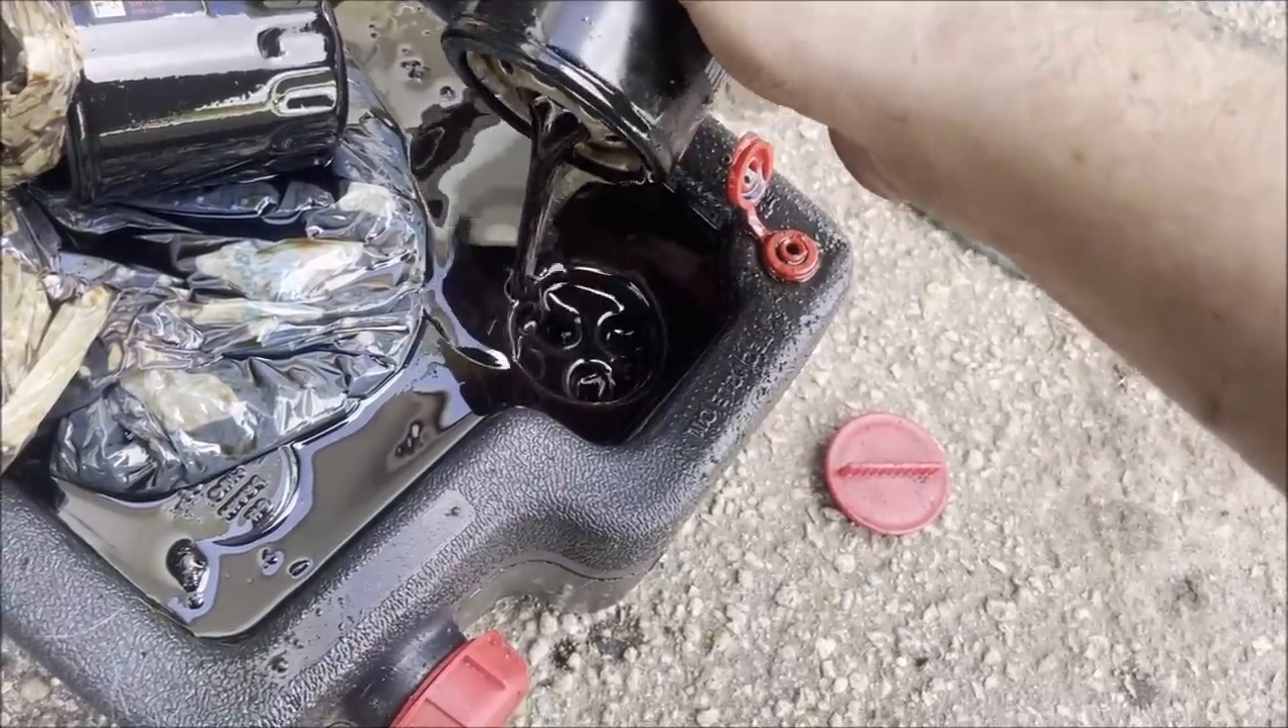I got the oil filter out.